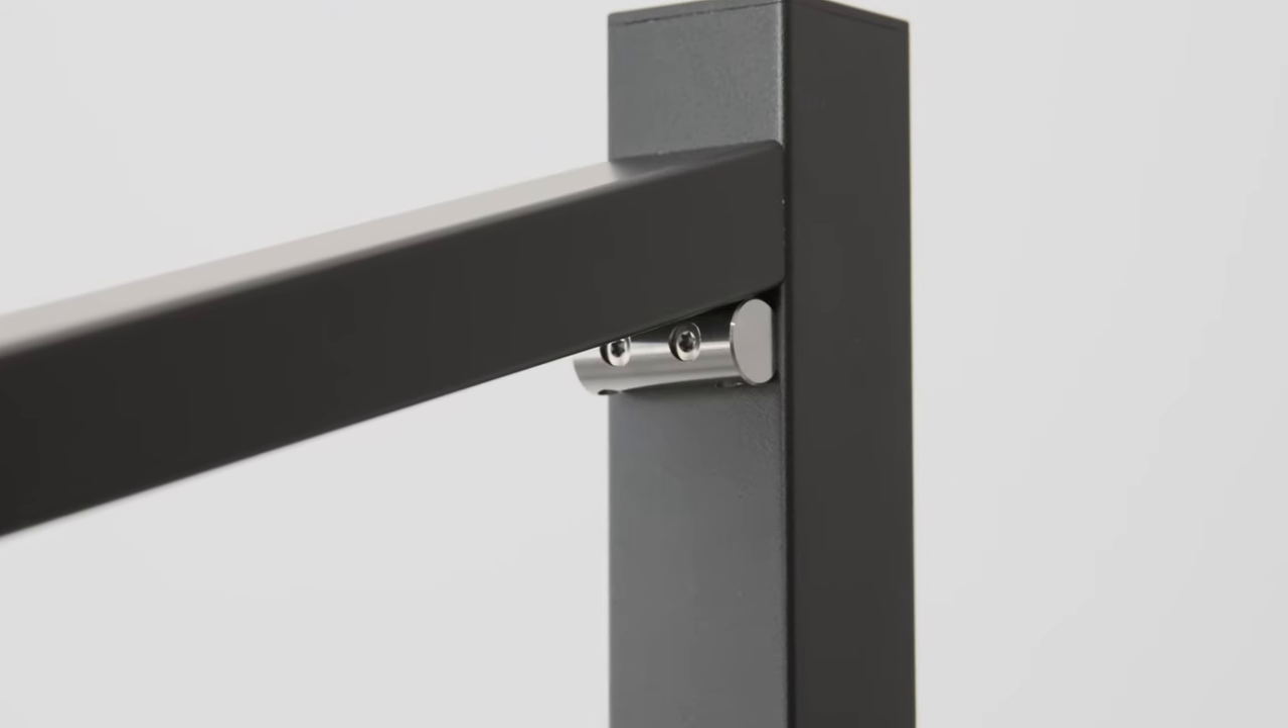There you have it, an elegant low -profile bracket to mount your handrail.